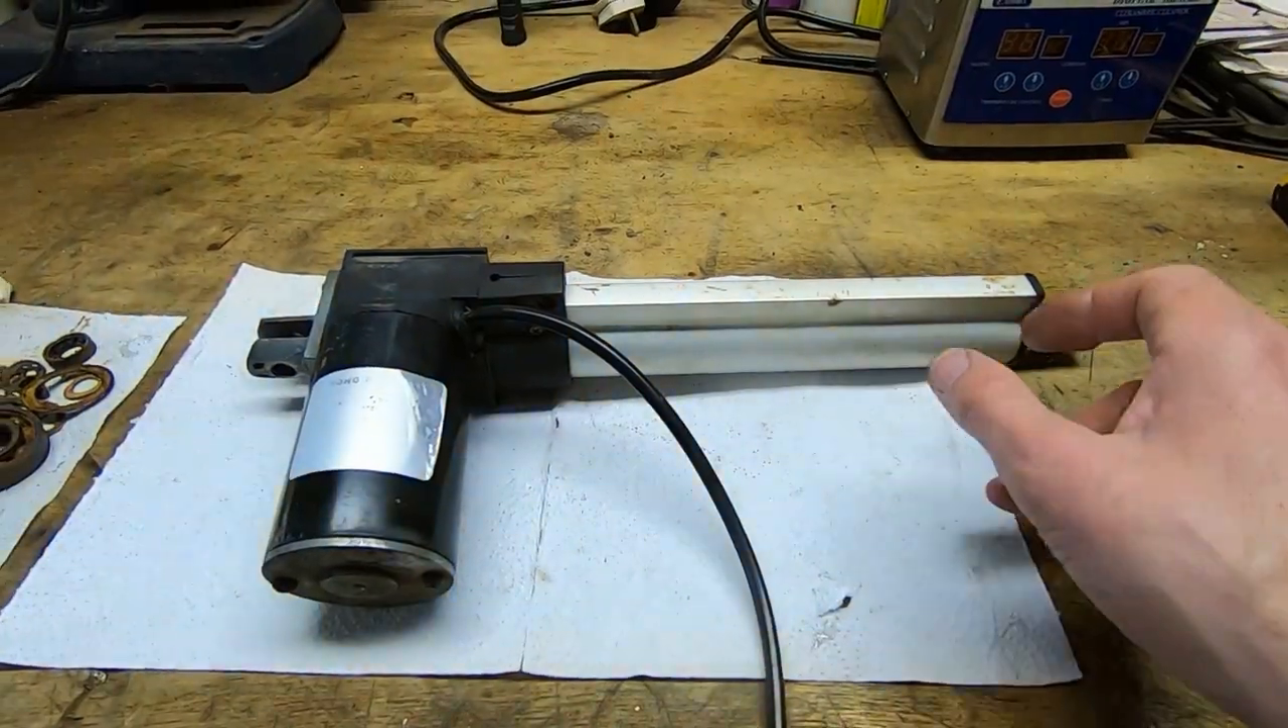That's the unit fully assembled greased up and it works.